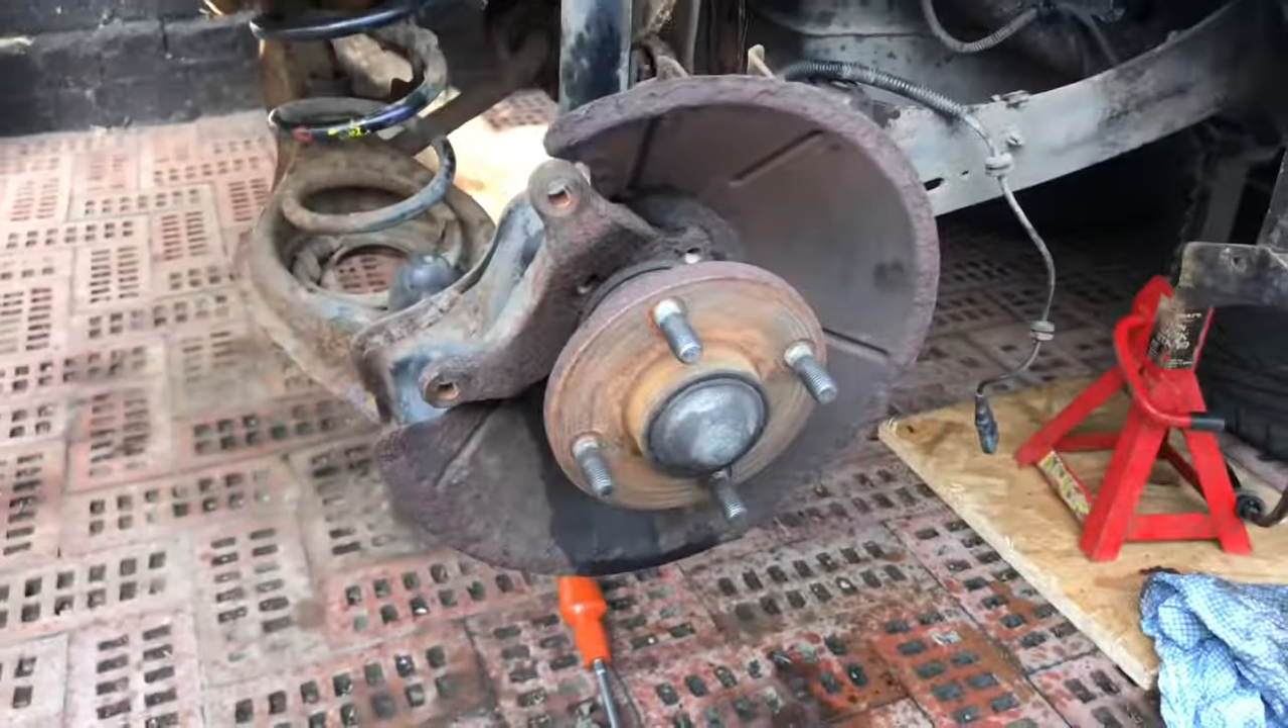That's the brake disc and the caliper off. That's all the bare stub there.